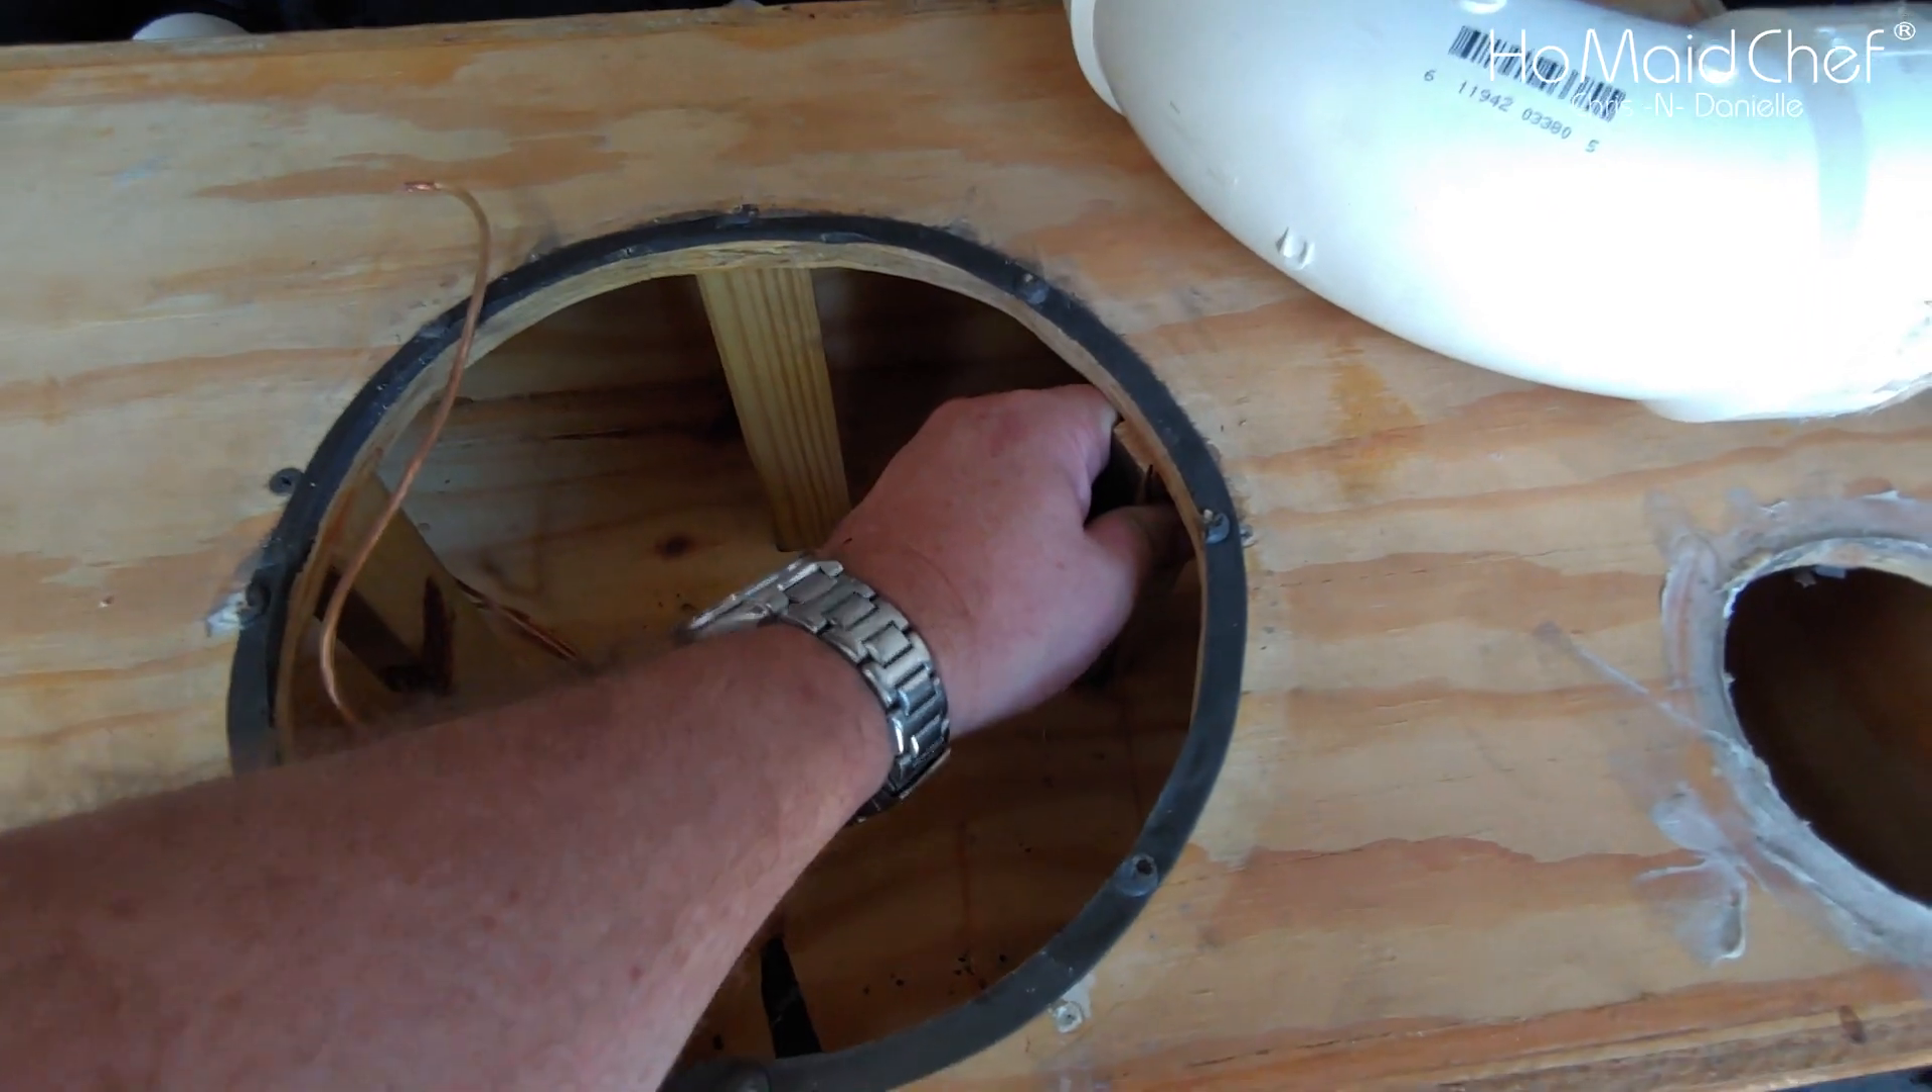Okay this is our old box taken apart with the speaker out.